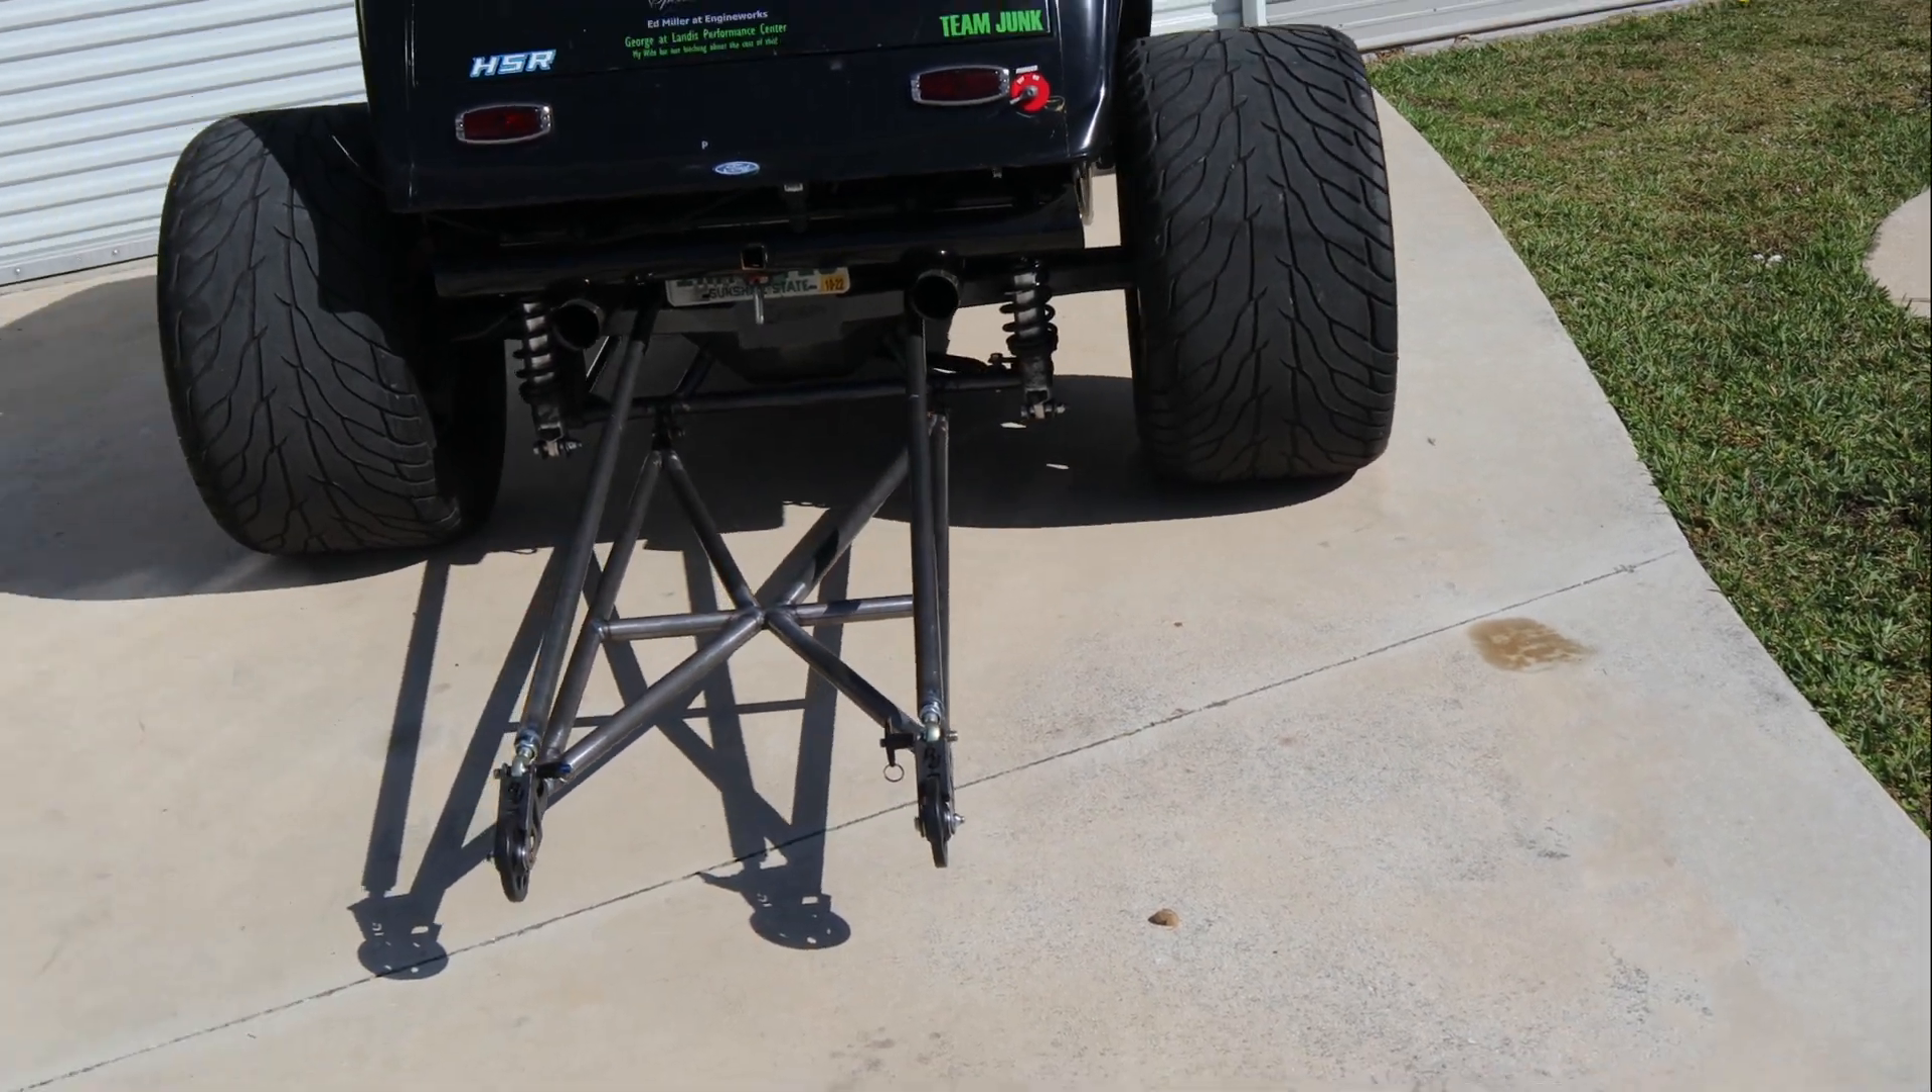There's the wheelie bars all mounted up ready to go.